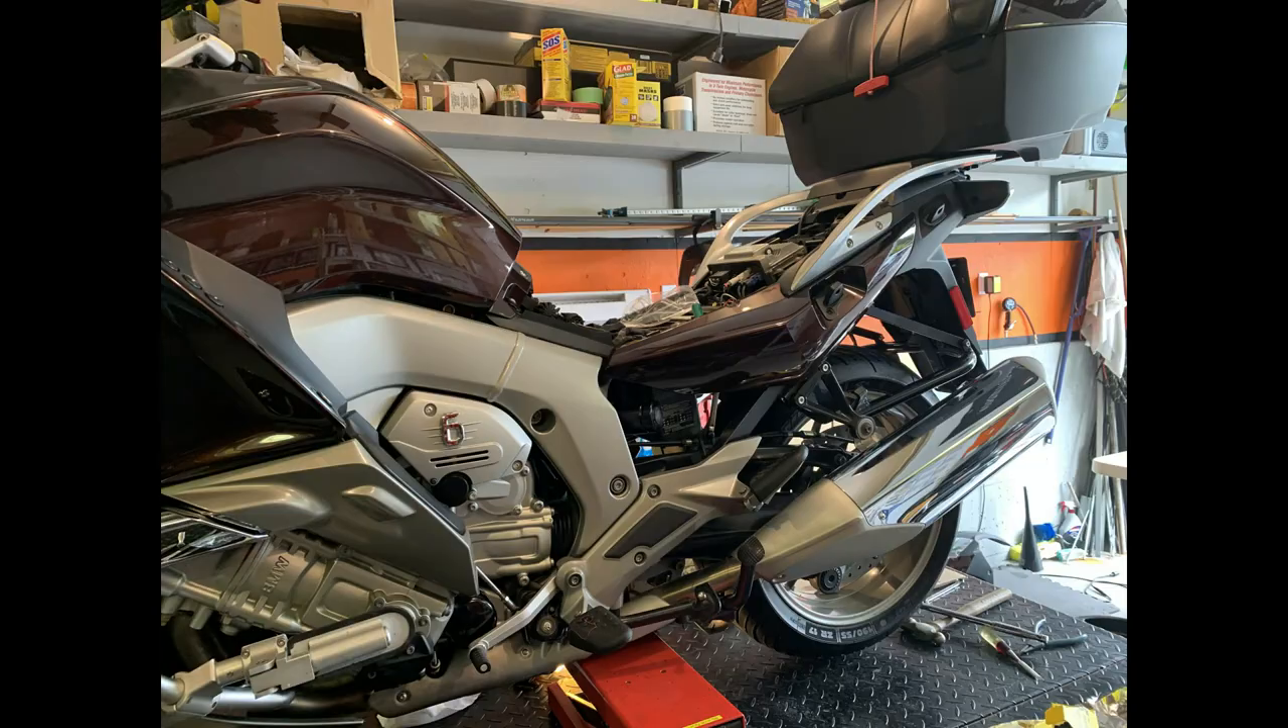And I've got most of the covers on the bike here. Reassembling it. It's almost done.